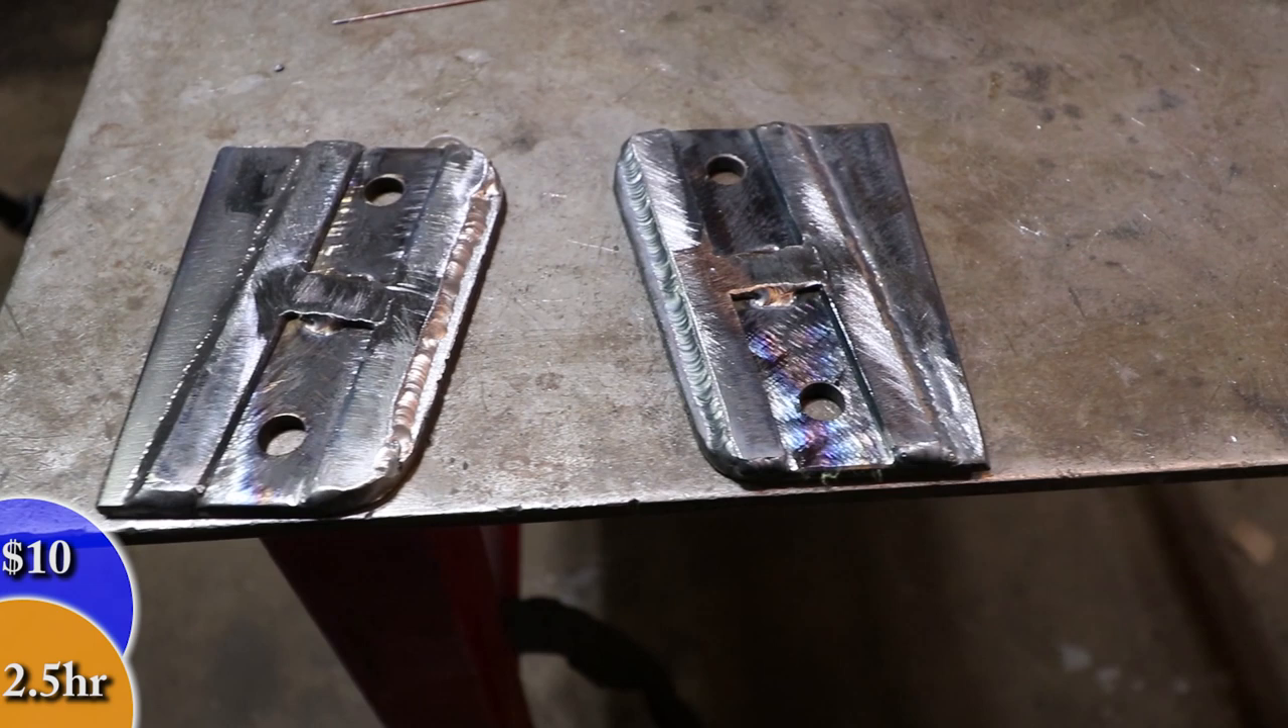Here are the finished plates with these interlocking features welded on top.